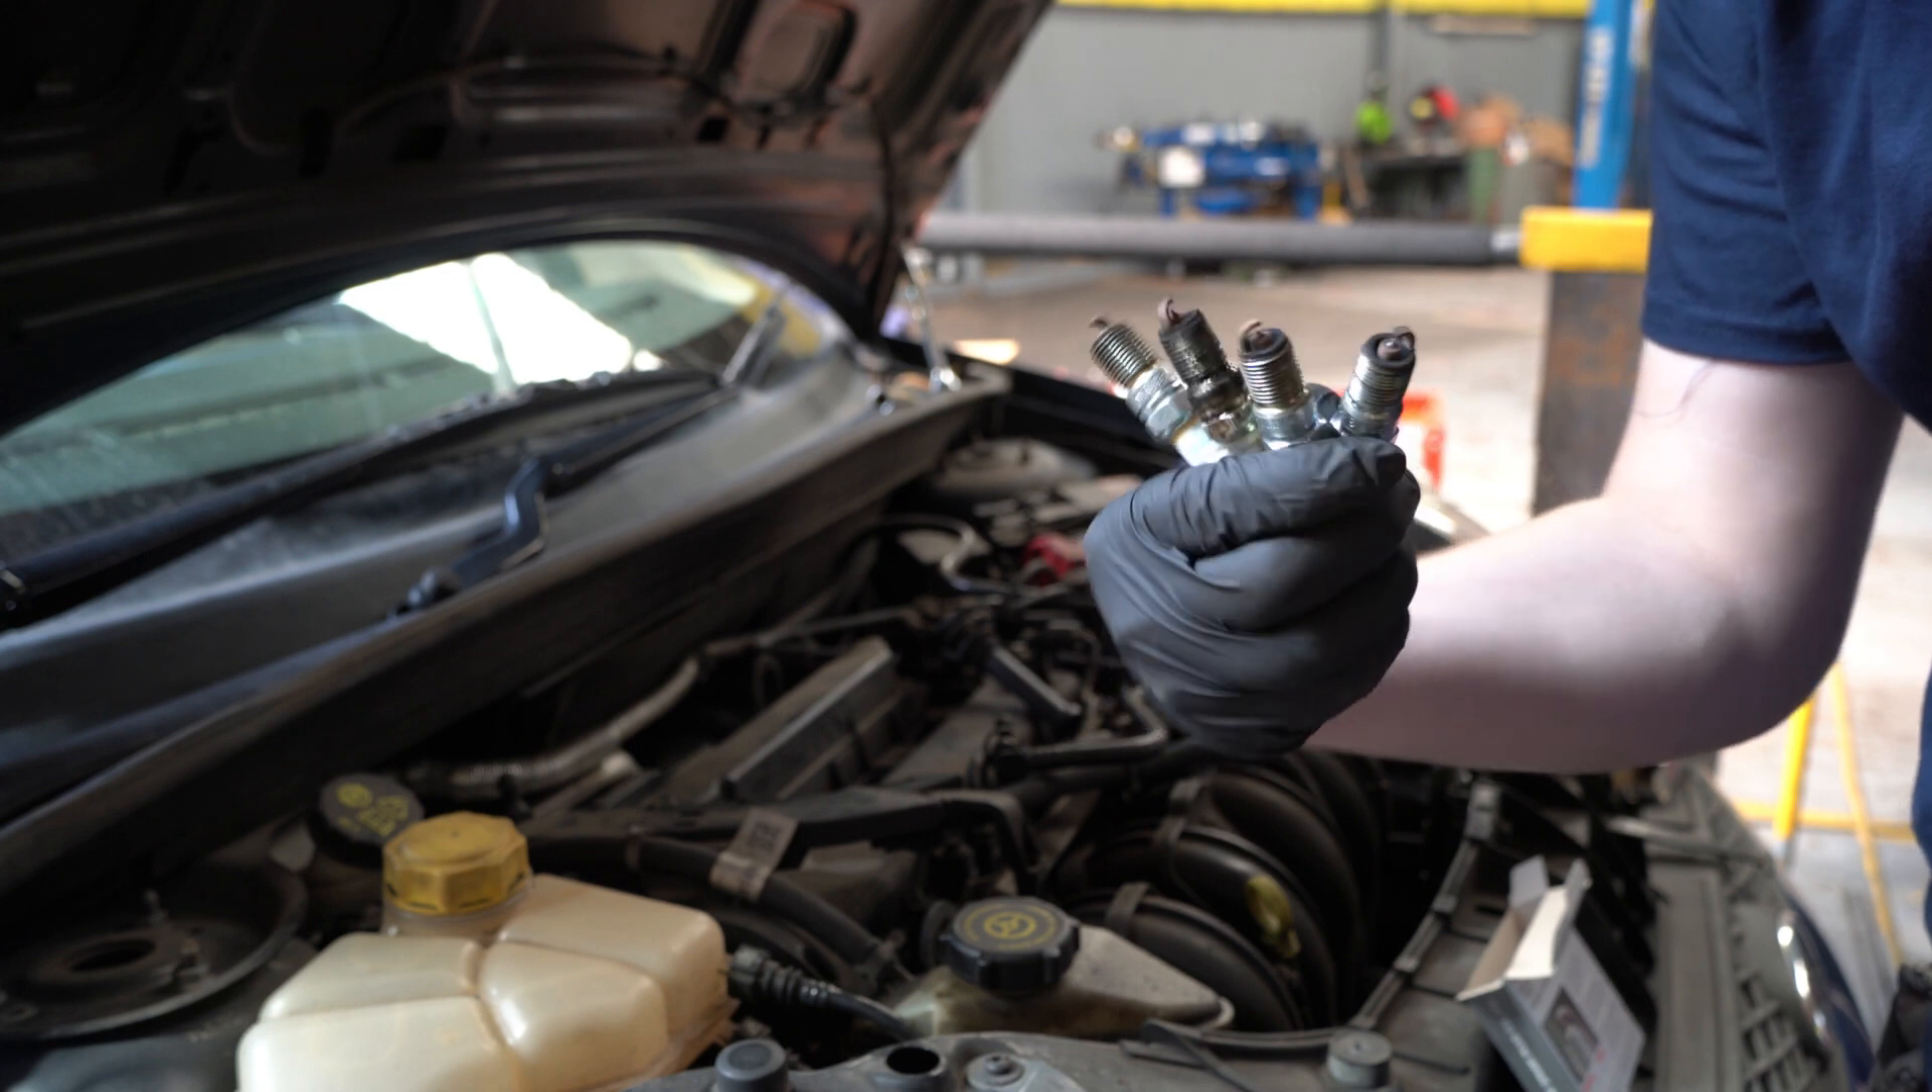Okay guys so all four of the old spark plugs are out.